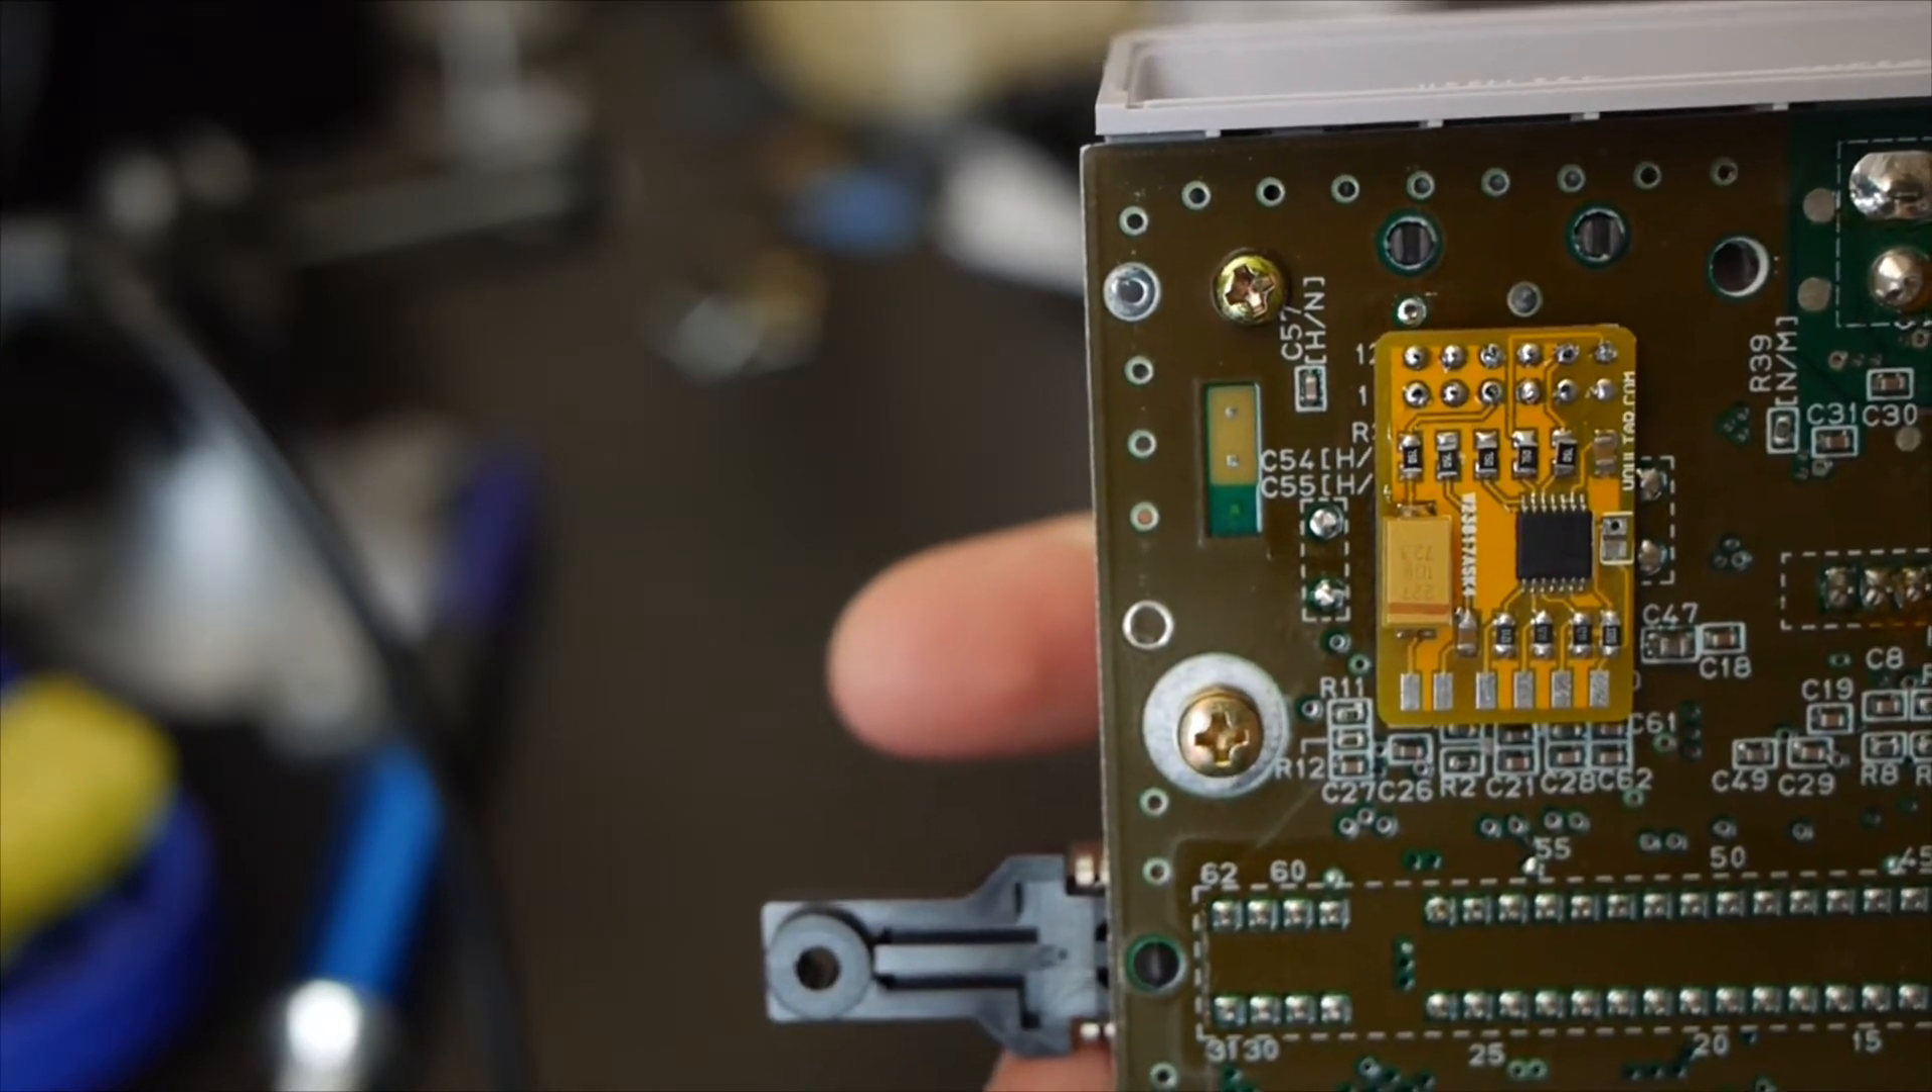Okay, so now you can see here we have done all of these solder pads. There are a total of 12 of them.